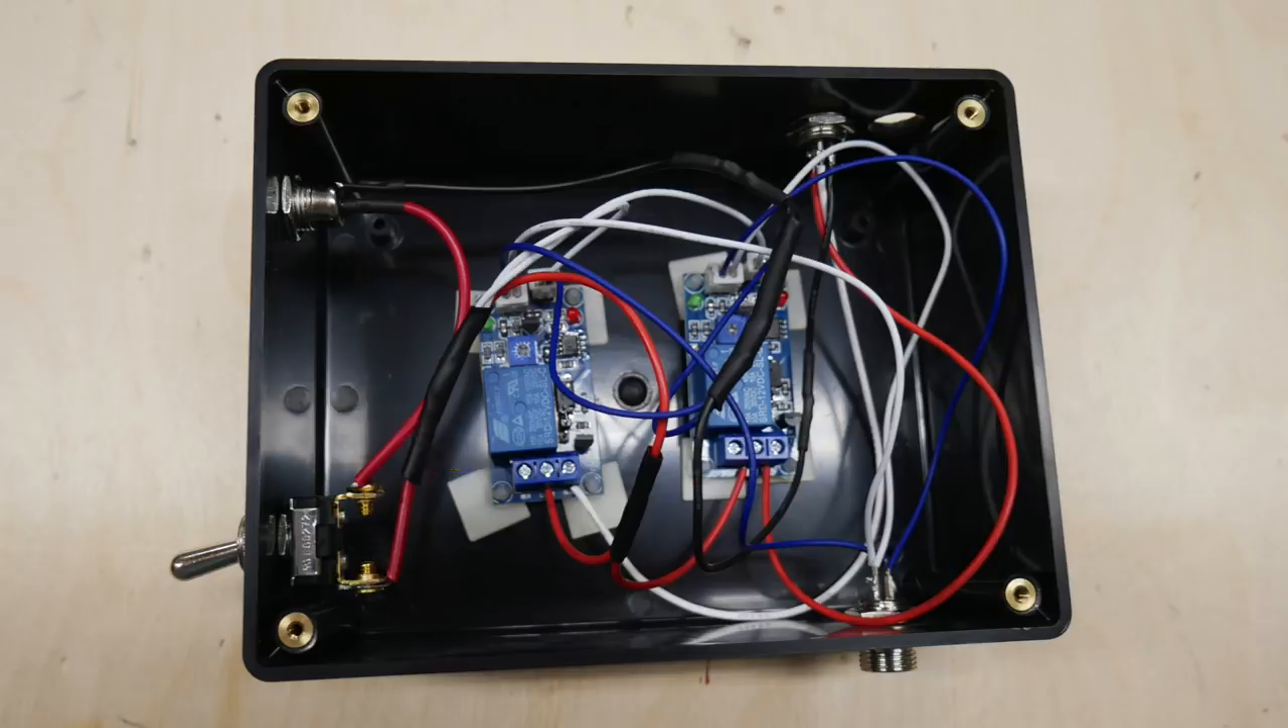You can see the circuit board stuck to the bottom on their little feet.